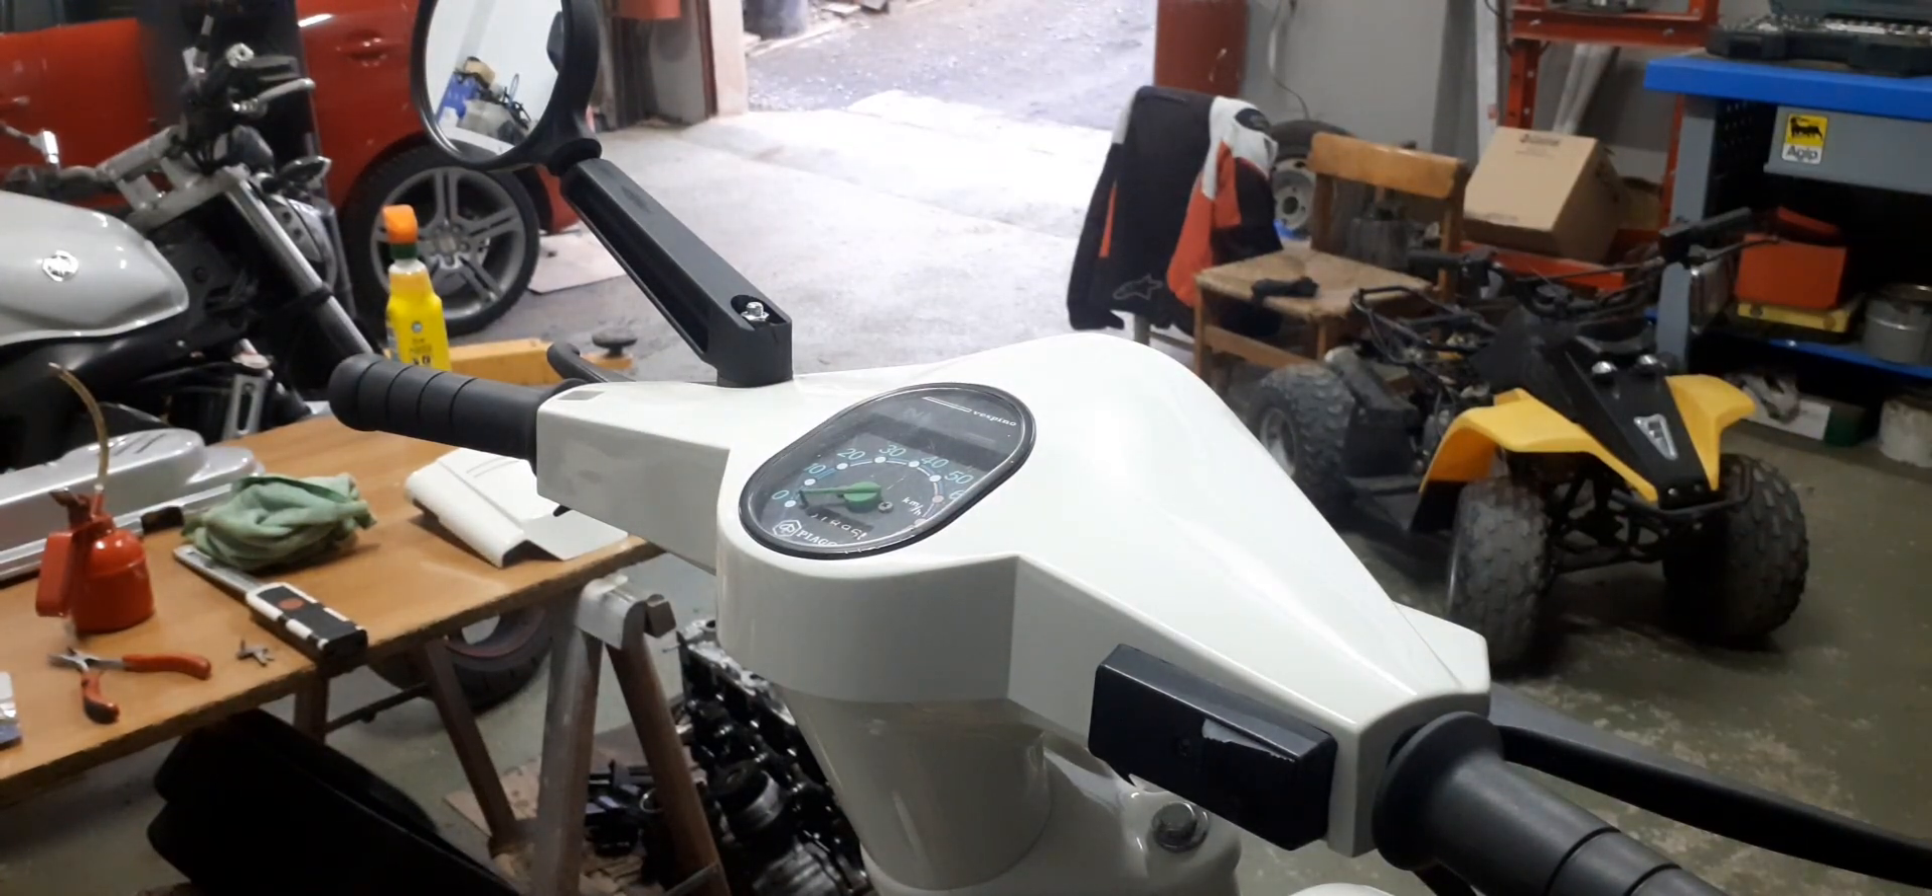Ya tenemos el espejo puesto y ahora vamos con la carcasa frontal.